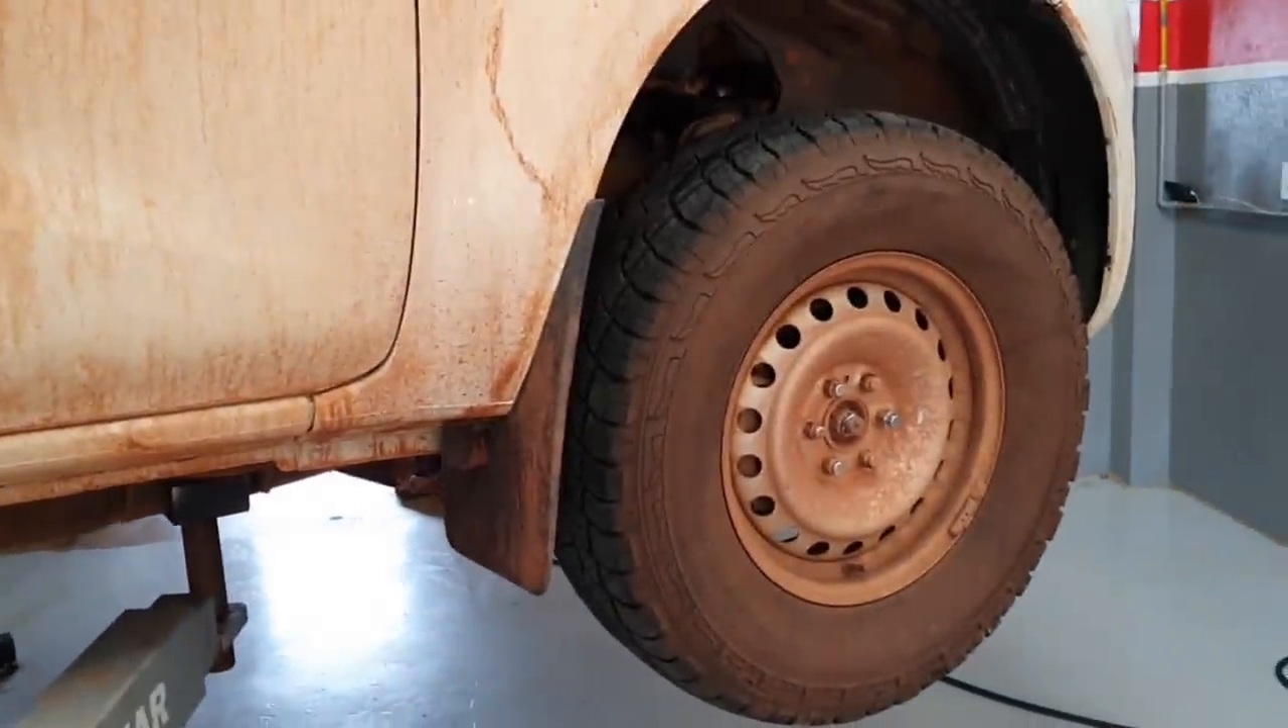Colocamos os pneus para terminar a caminhonete.